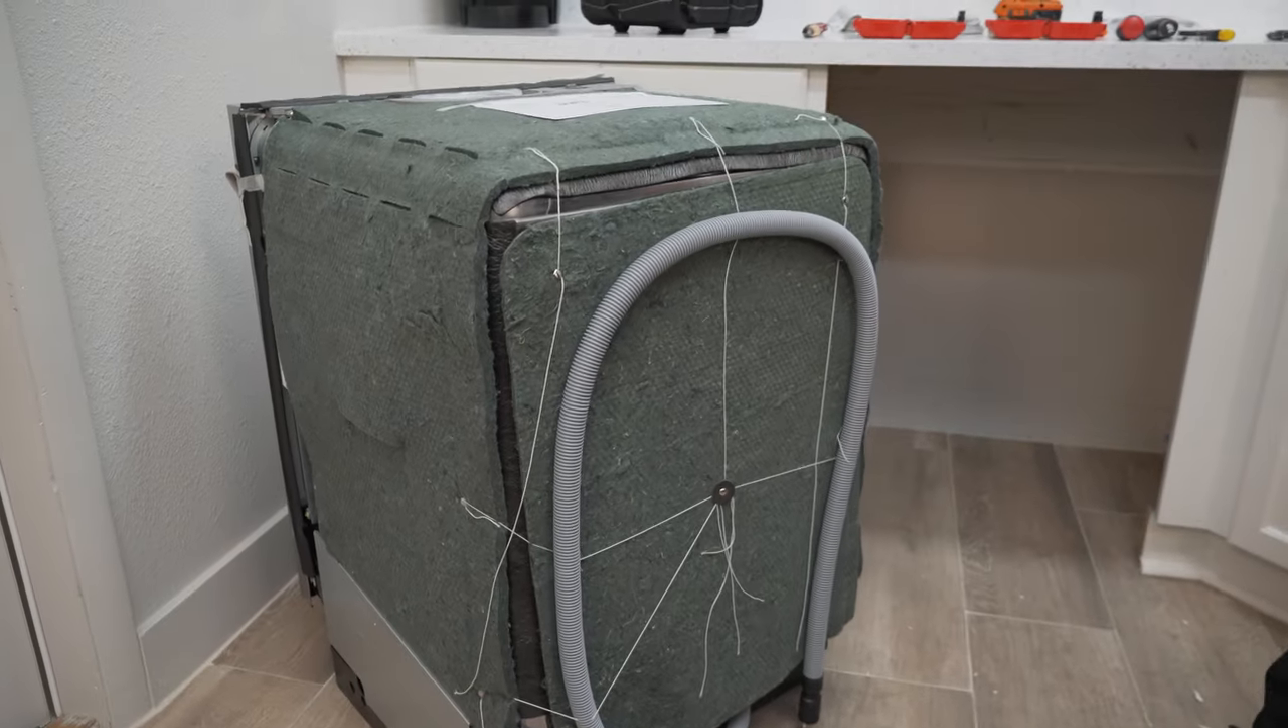So, Samsung actually equips the drain hose already pre-attached. And it's secured to the back as you see.